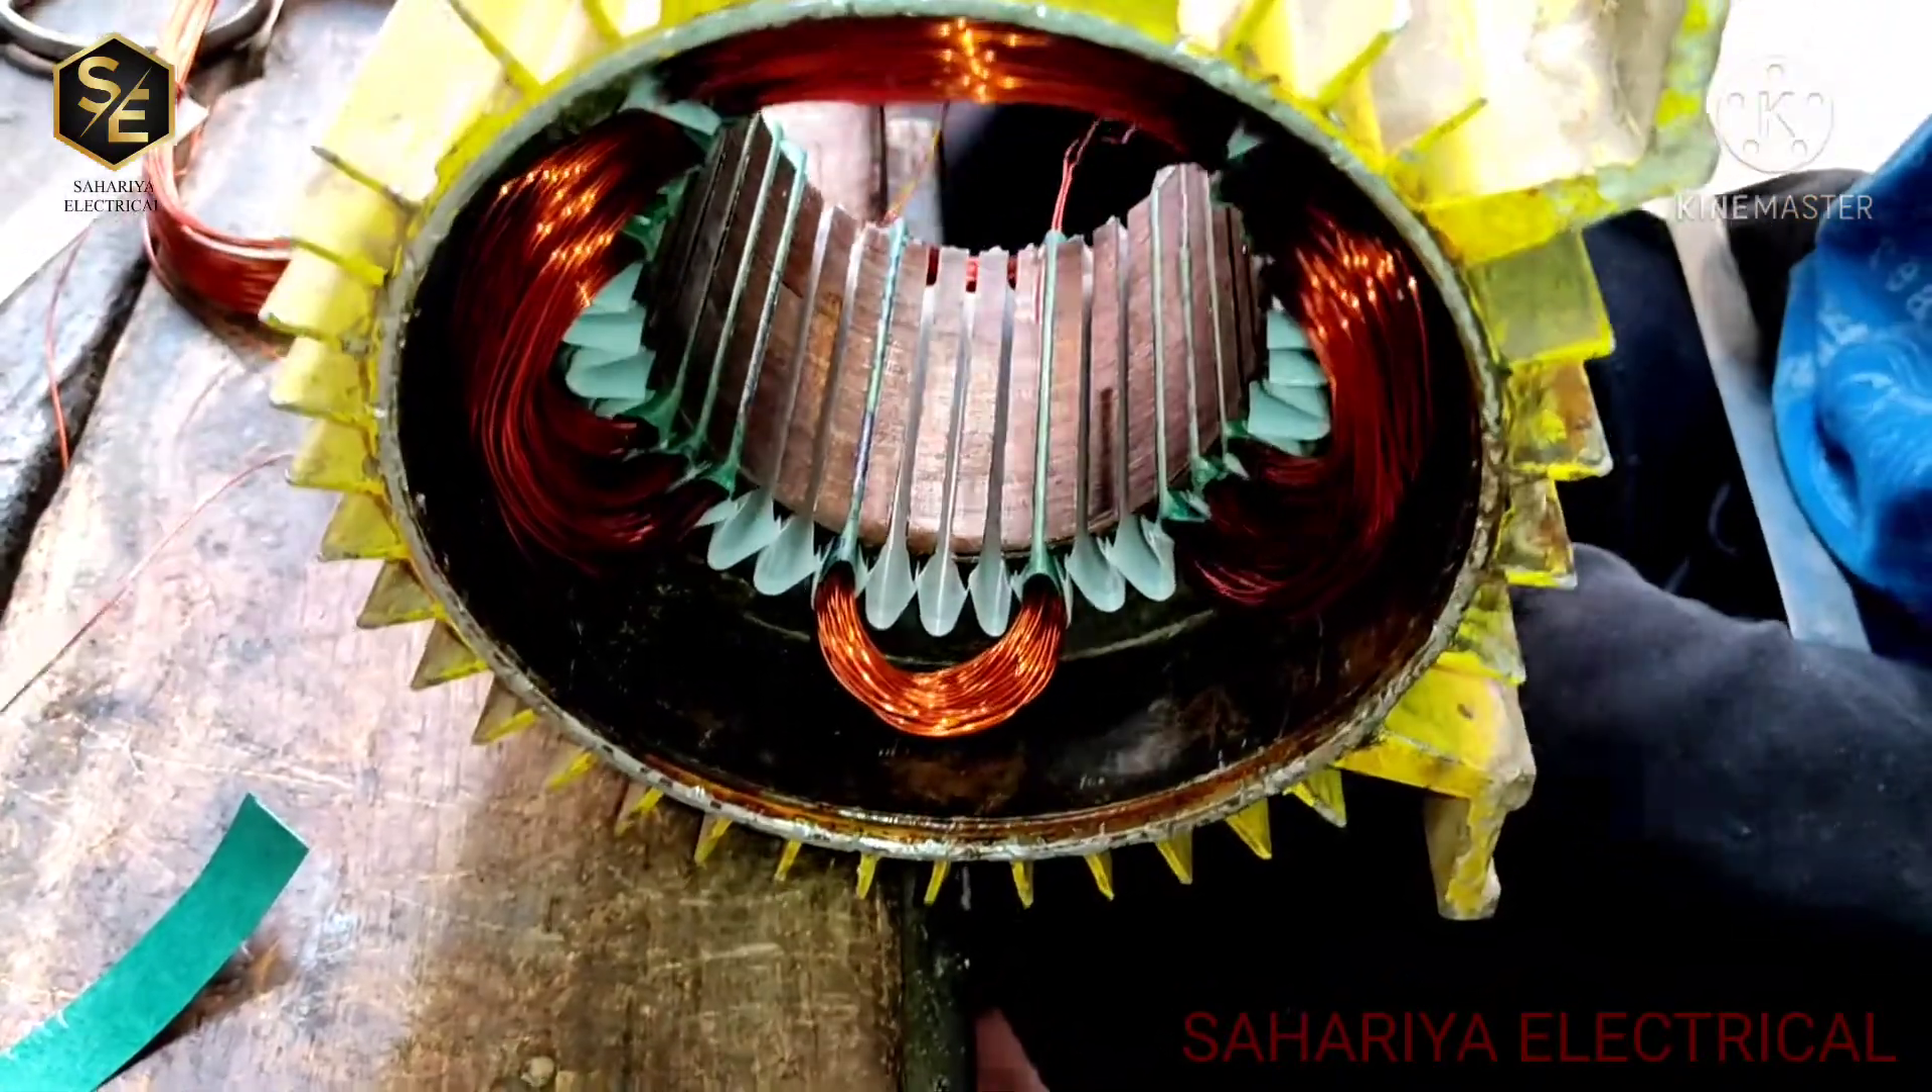यह देख लेजिए पेपर हमारा डल चुका है।